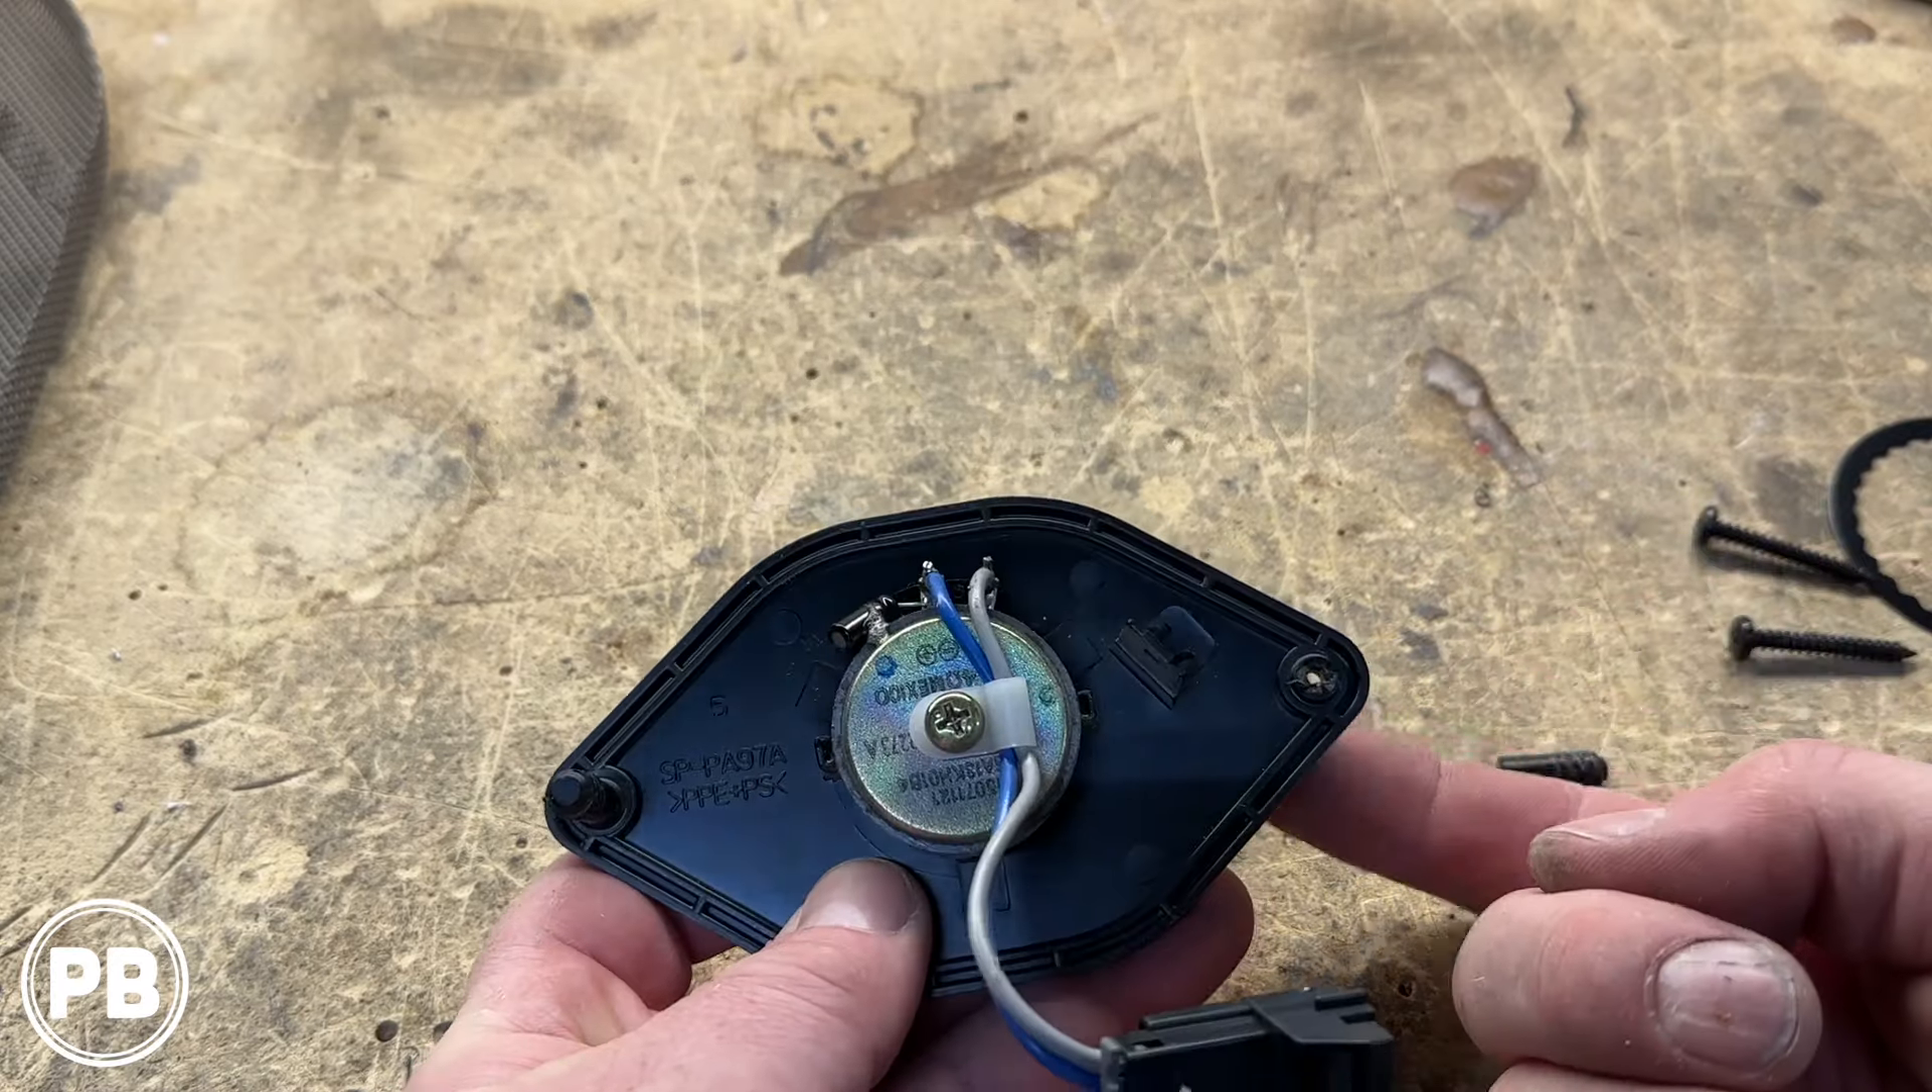All right, so we have our tweeter out here.